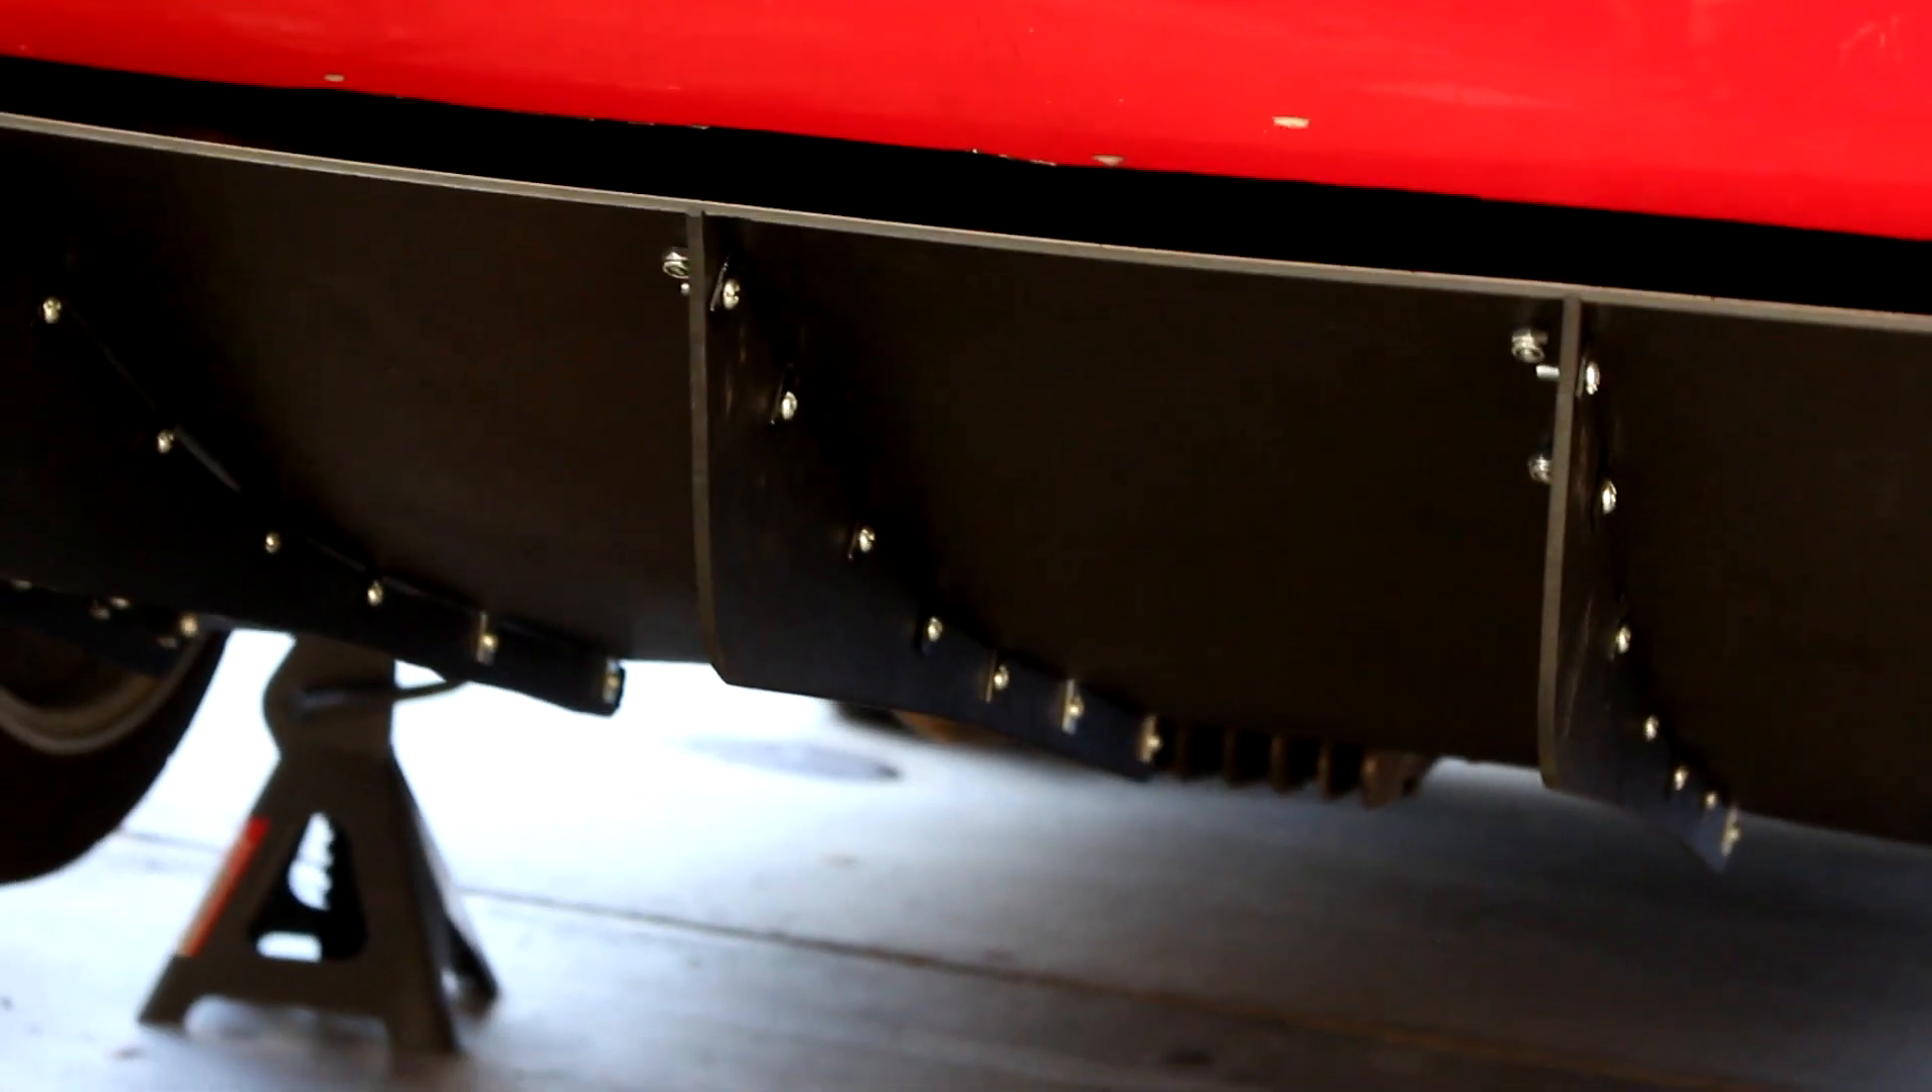And look at that, you got a mounted diffuser.